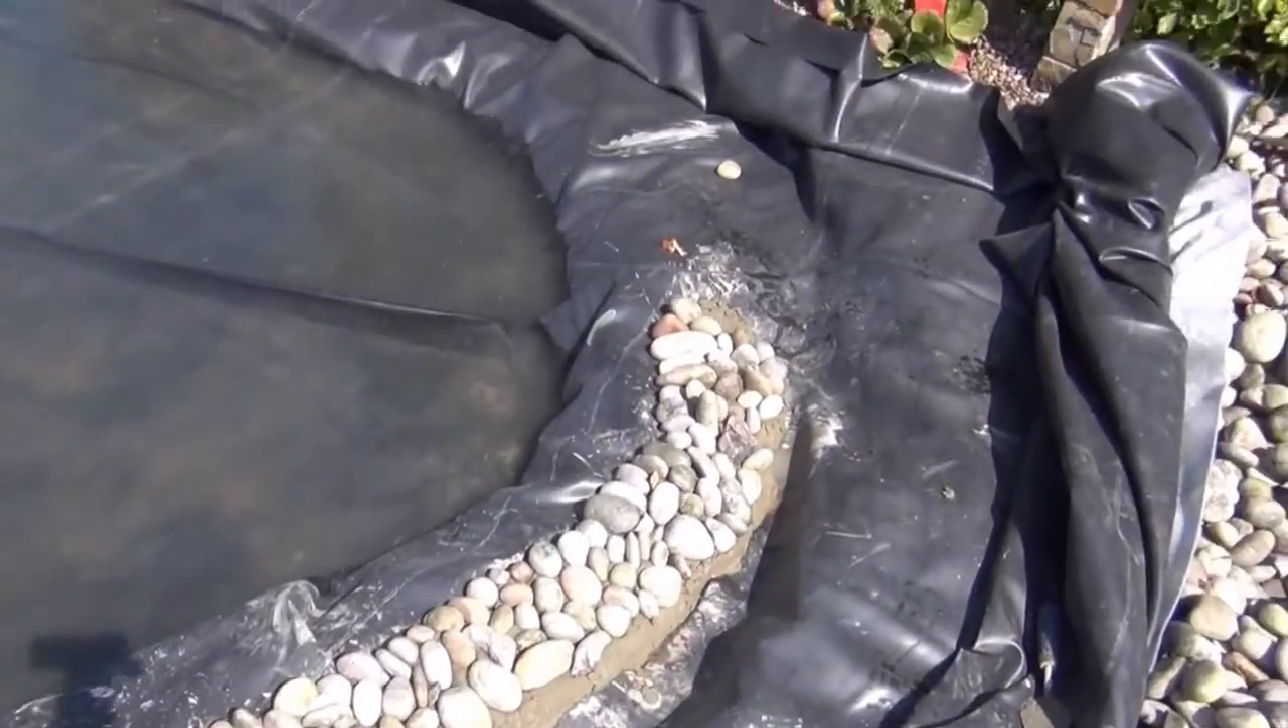This is the edging just about half done.